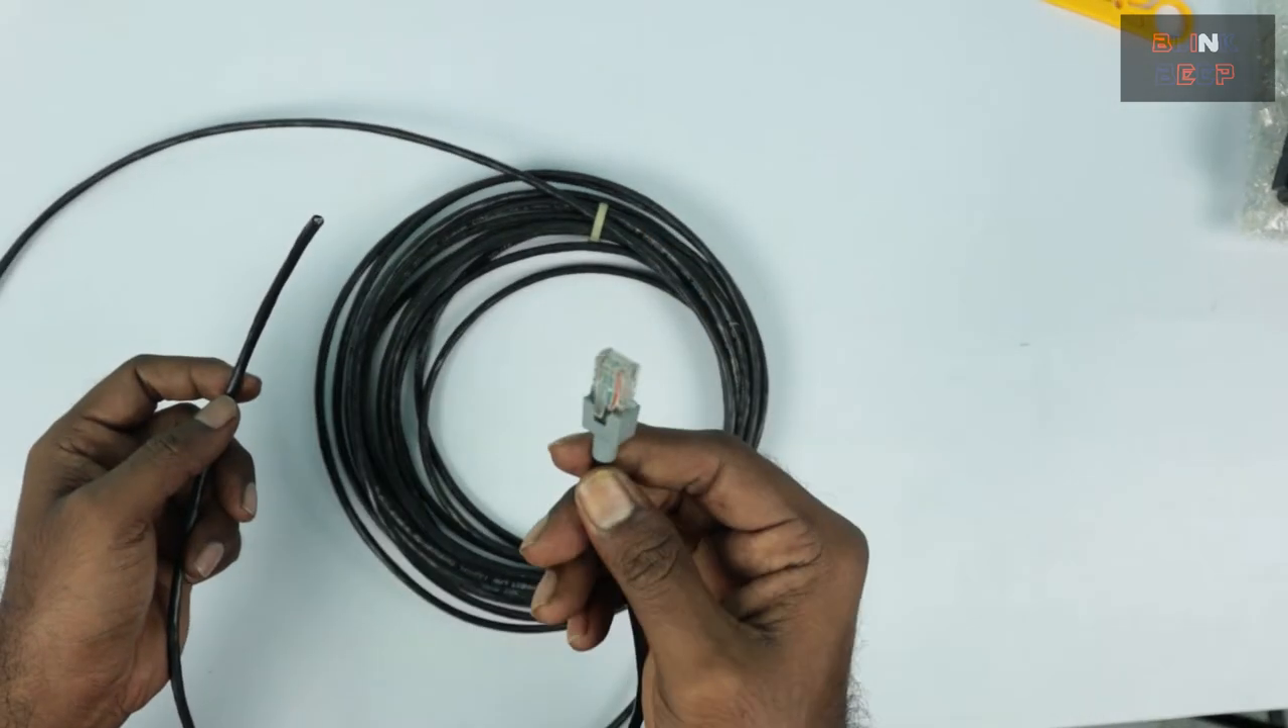As you see one end already has the connector and the other end doesn't have the connector.